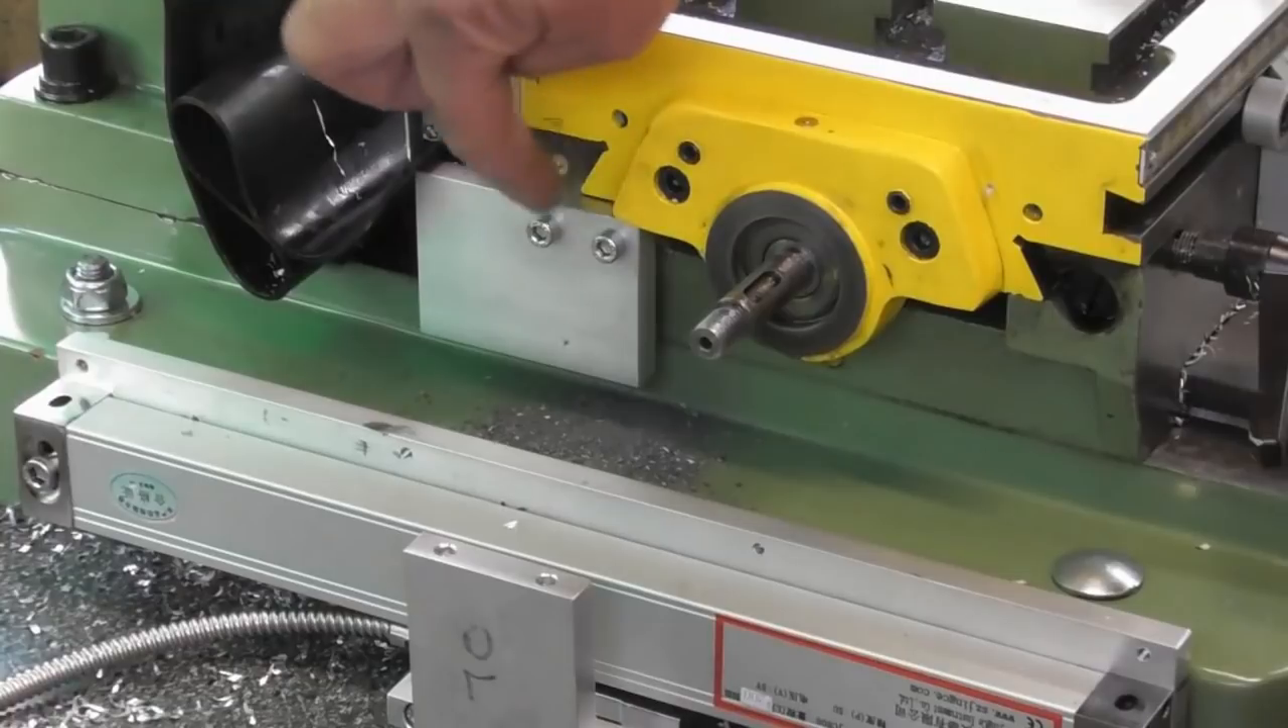Okay so that's that bracket bolted on there.